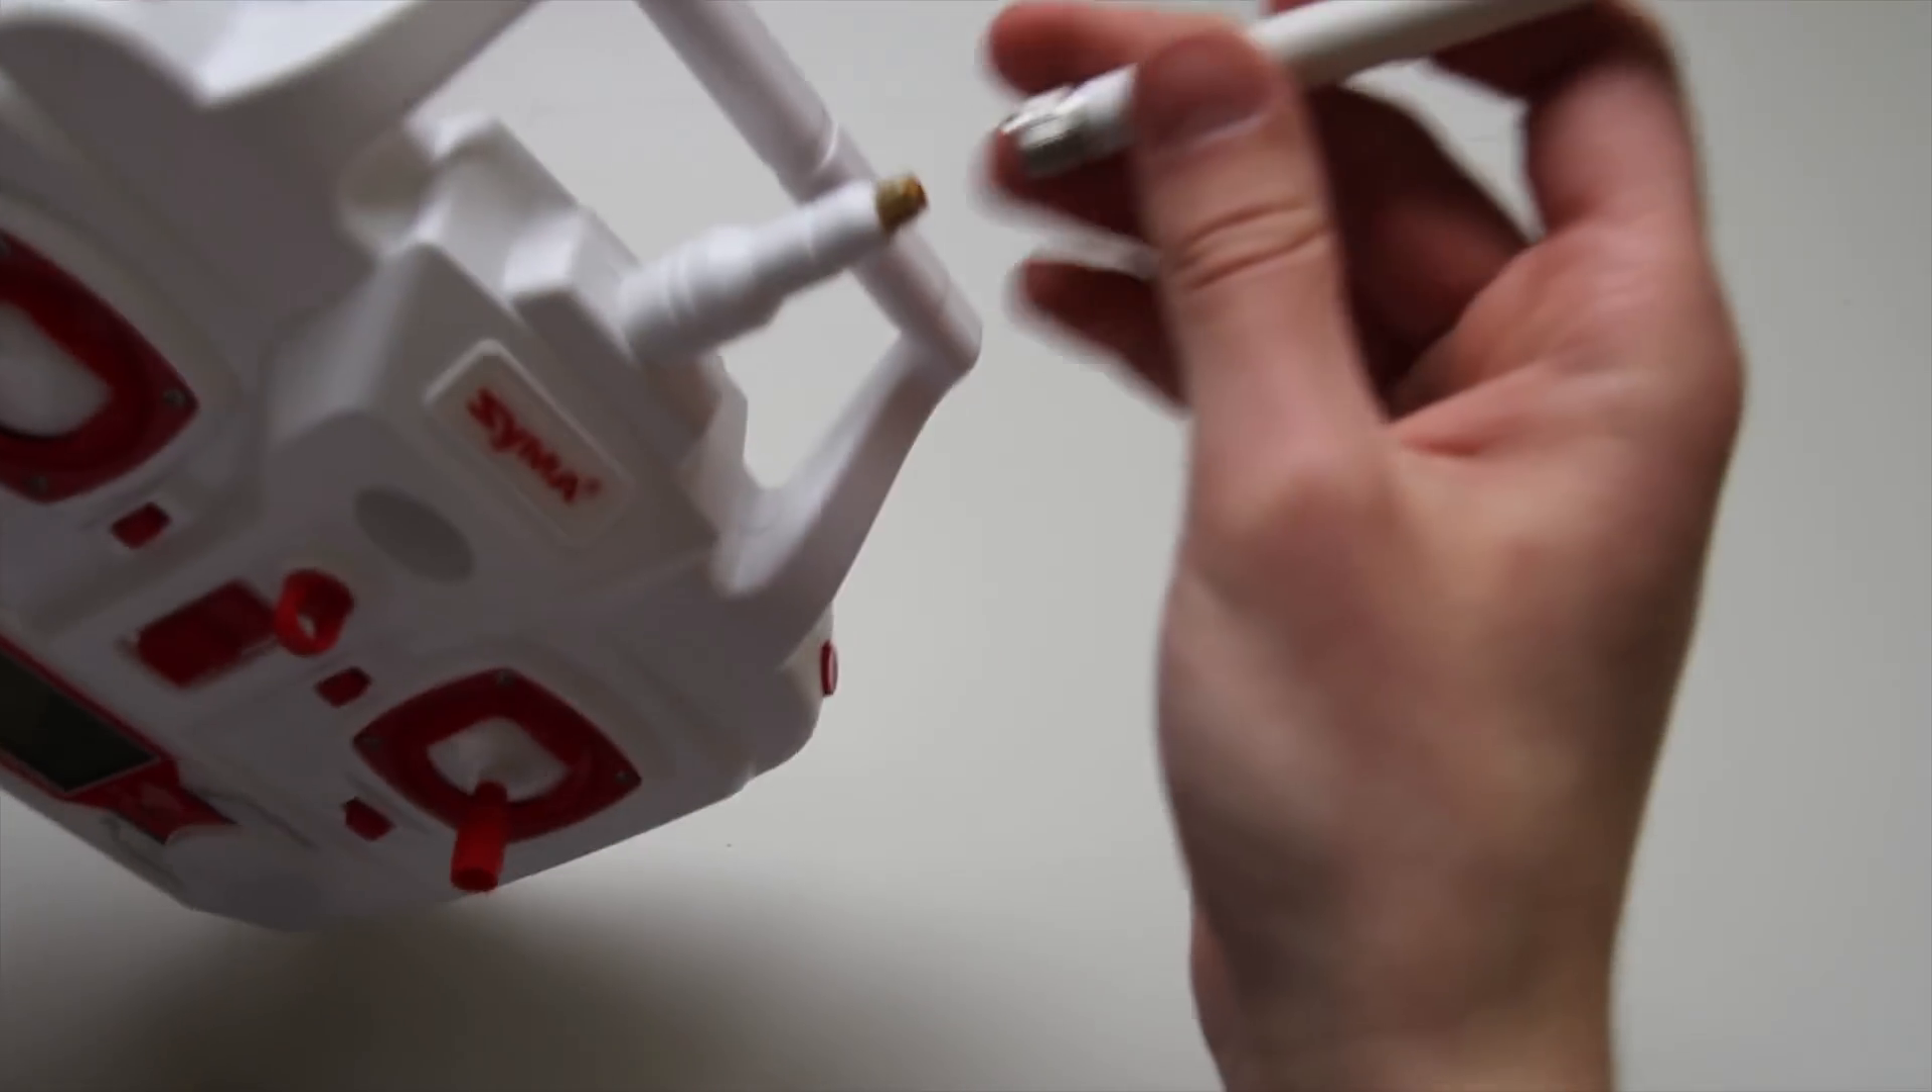Pozostało nam jeszcze tylko przykręcić antenę.